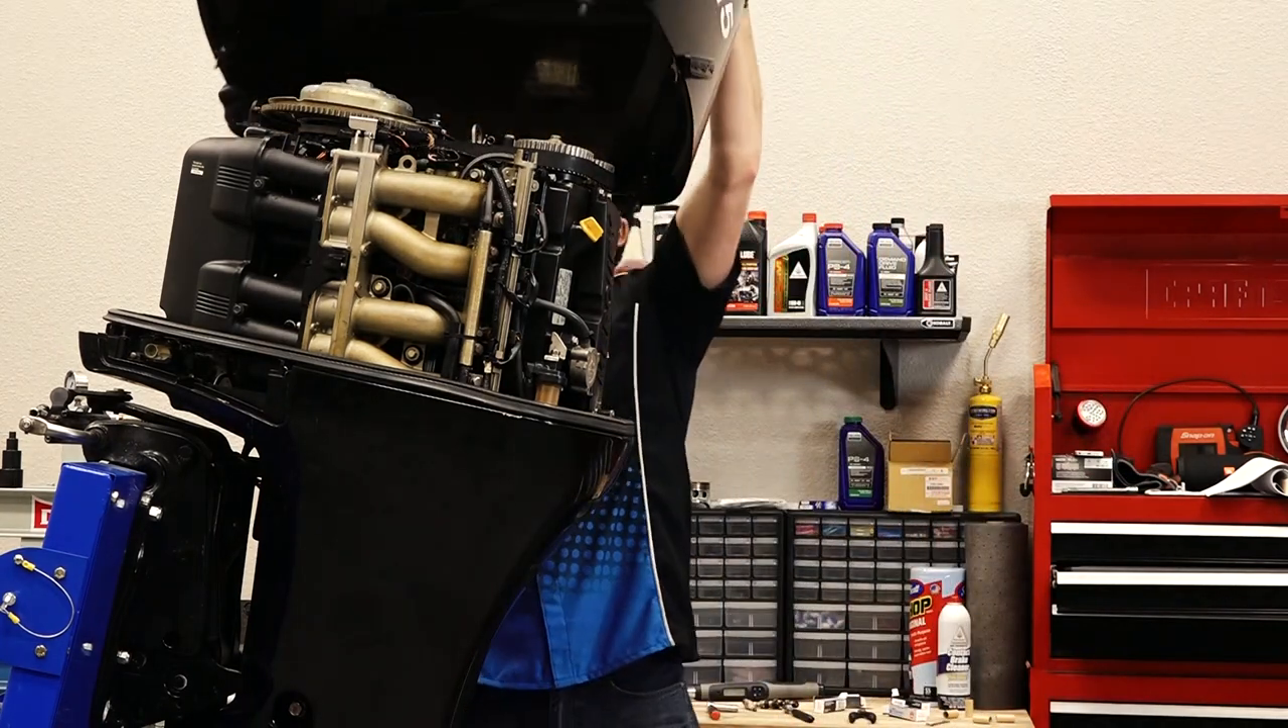Alright, the last thing we have to do is put our cowling back on.